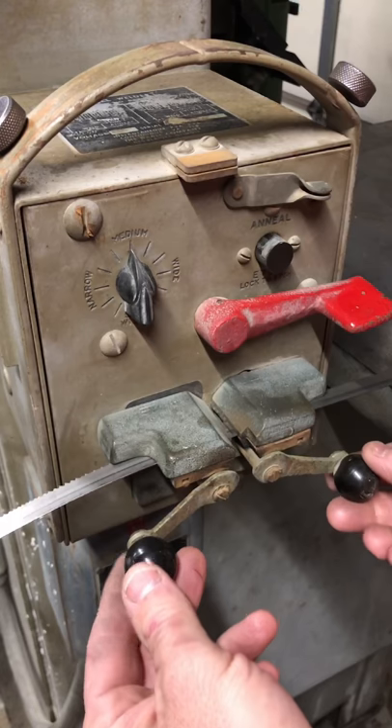I've got my blades cut and I have them captured in the welder.